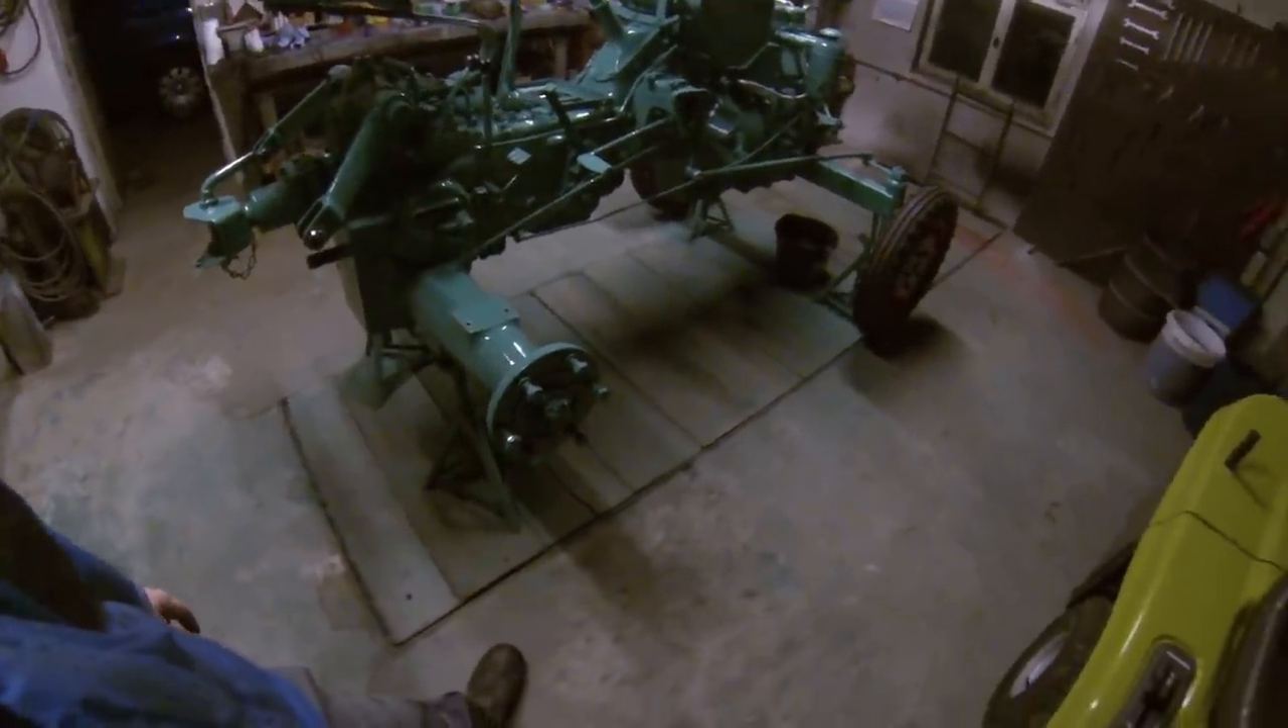Die hinterräder sind noch nicht montiert.